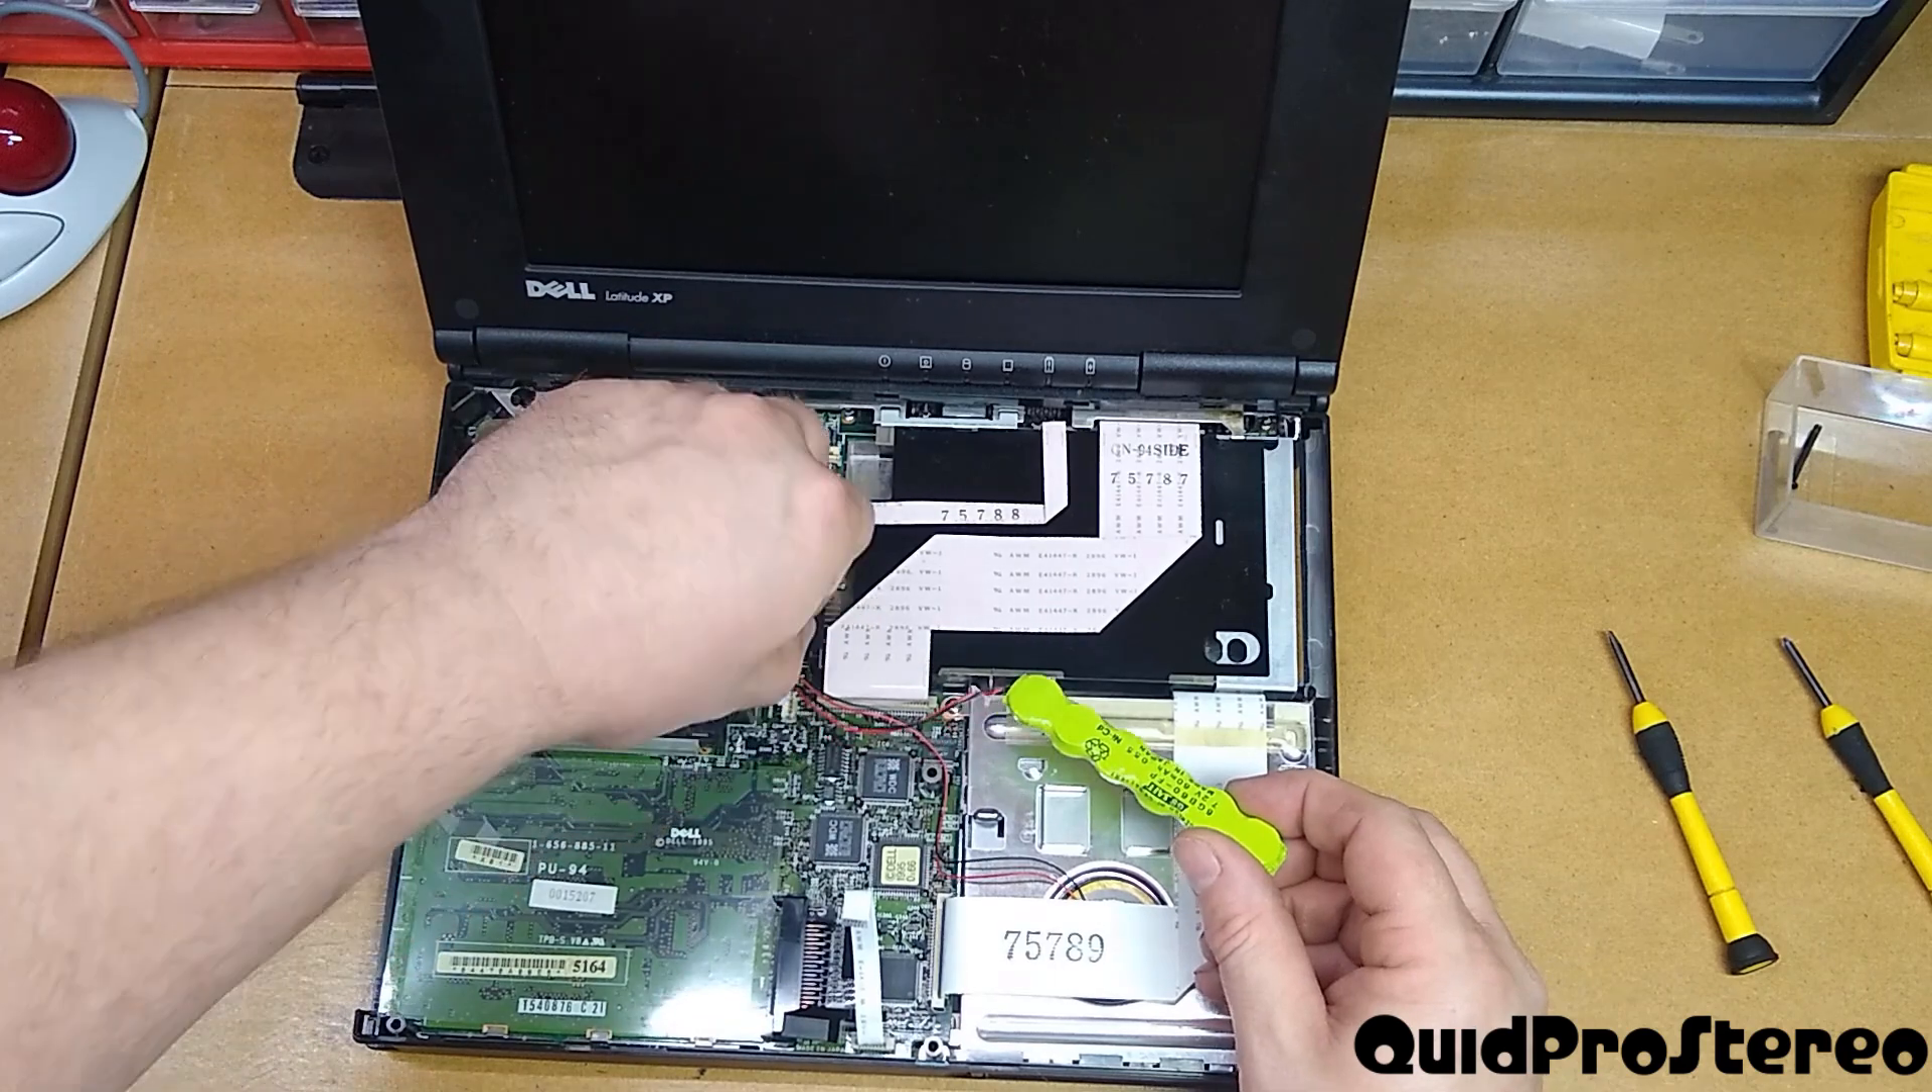Now the keyboard's out of the way.